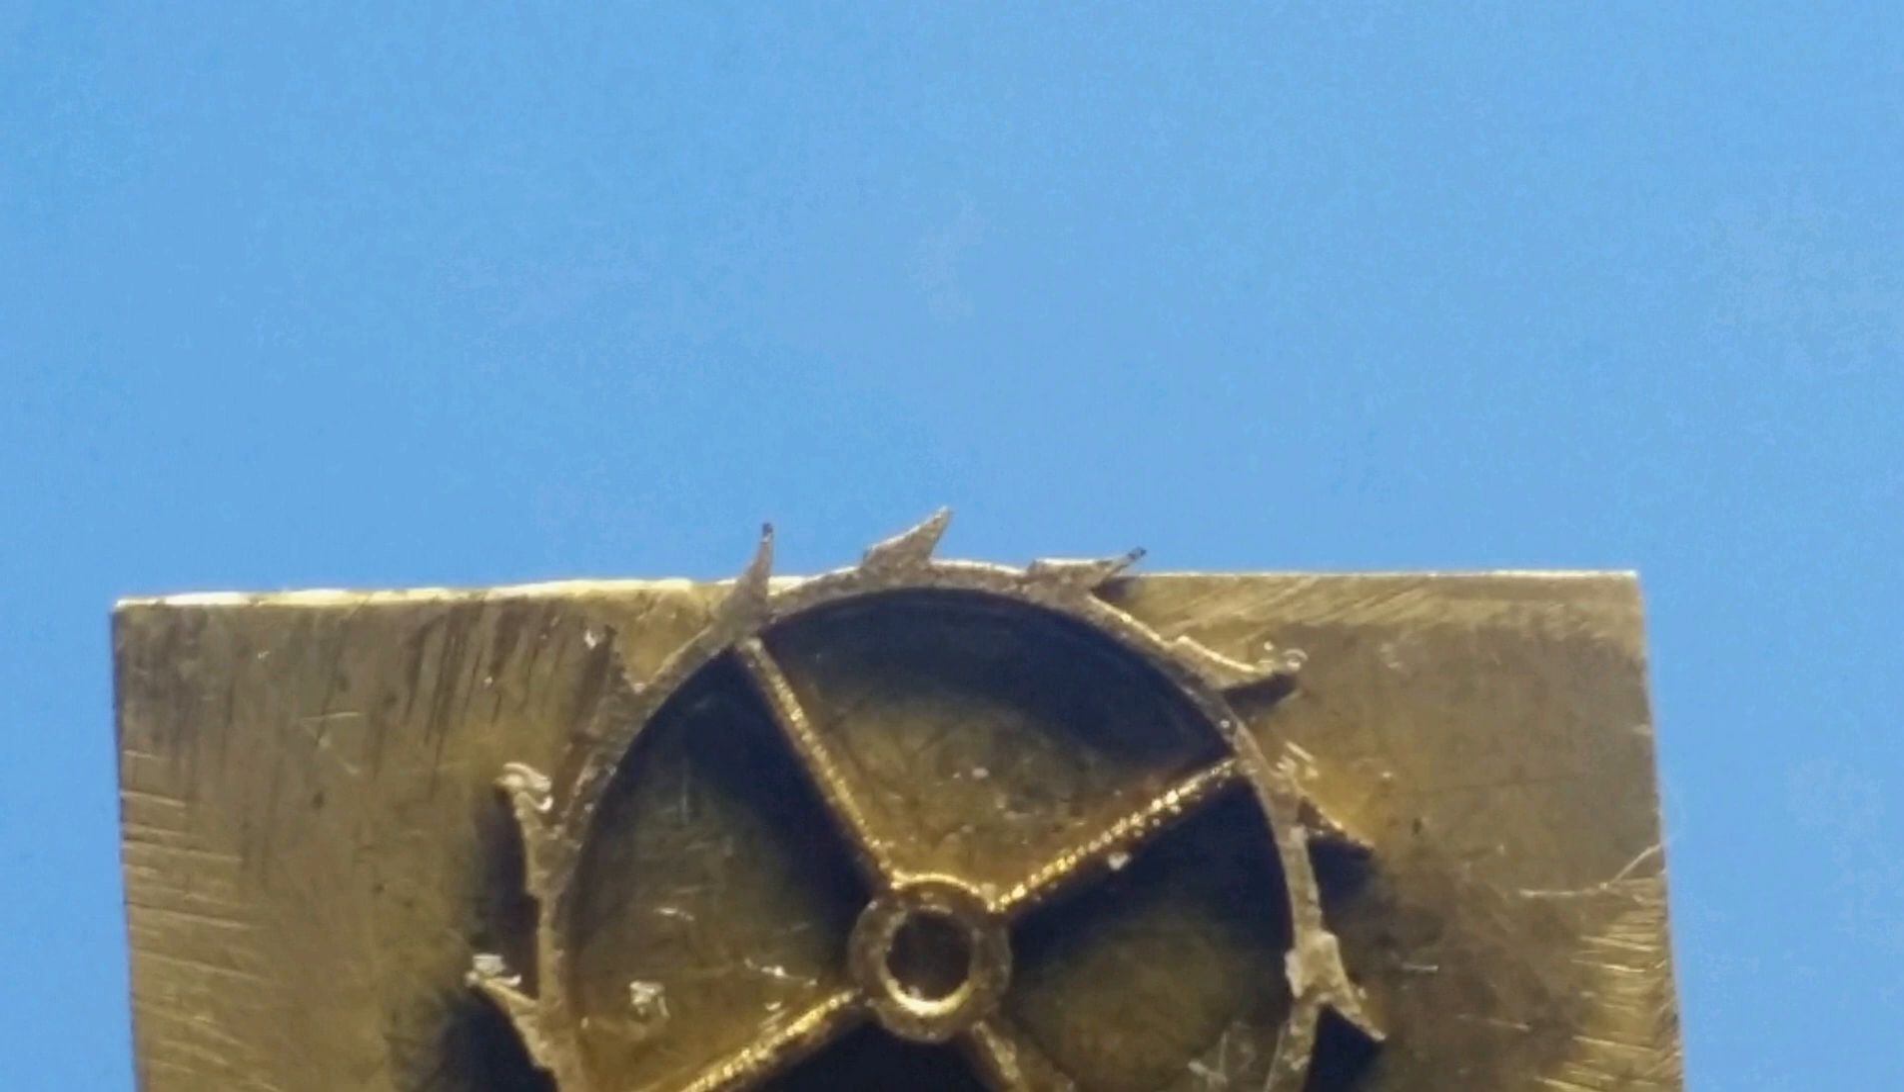And then here I have the wheel glued to a piece of brass where the one broken tooth is sticking out.